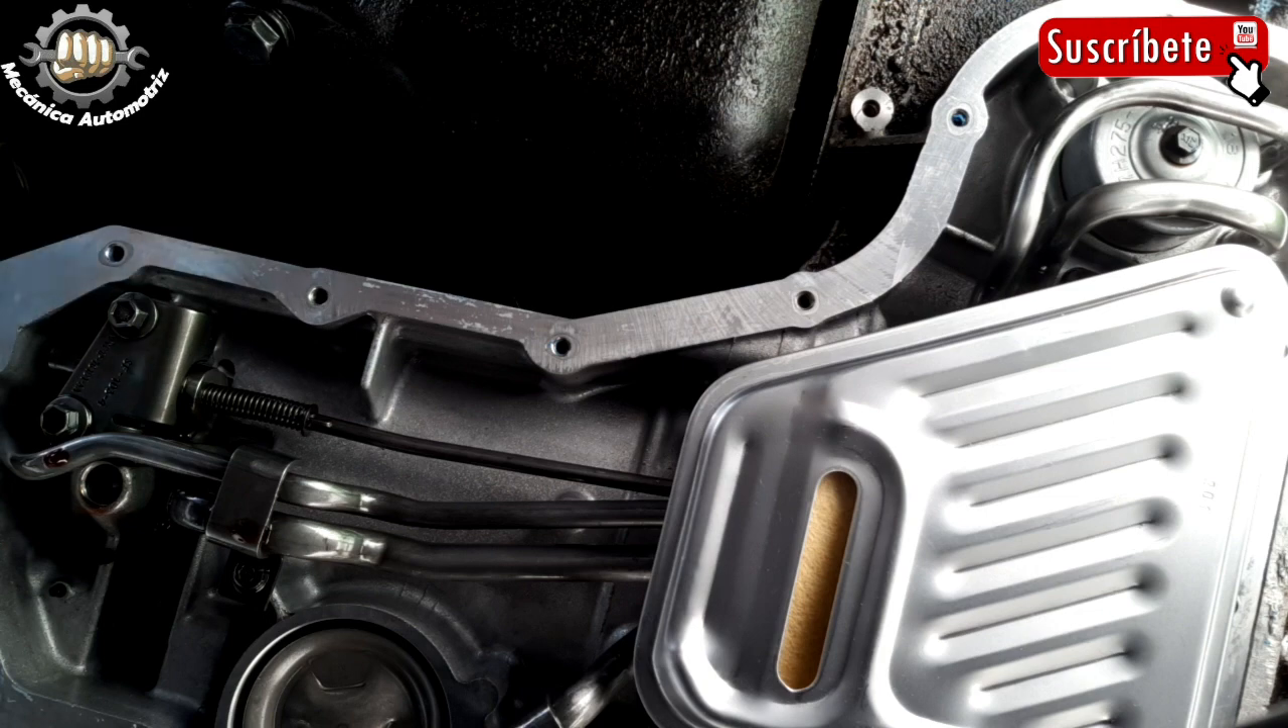Acá Estamos terminando La instalación Del filtro De la transmisión Señores Ya nada más Hay que poner La tapa Para atrás.